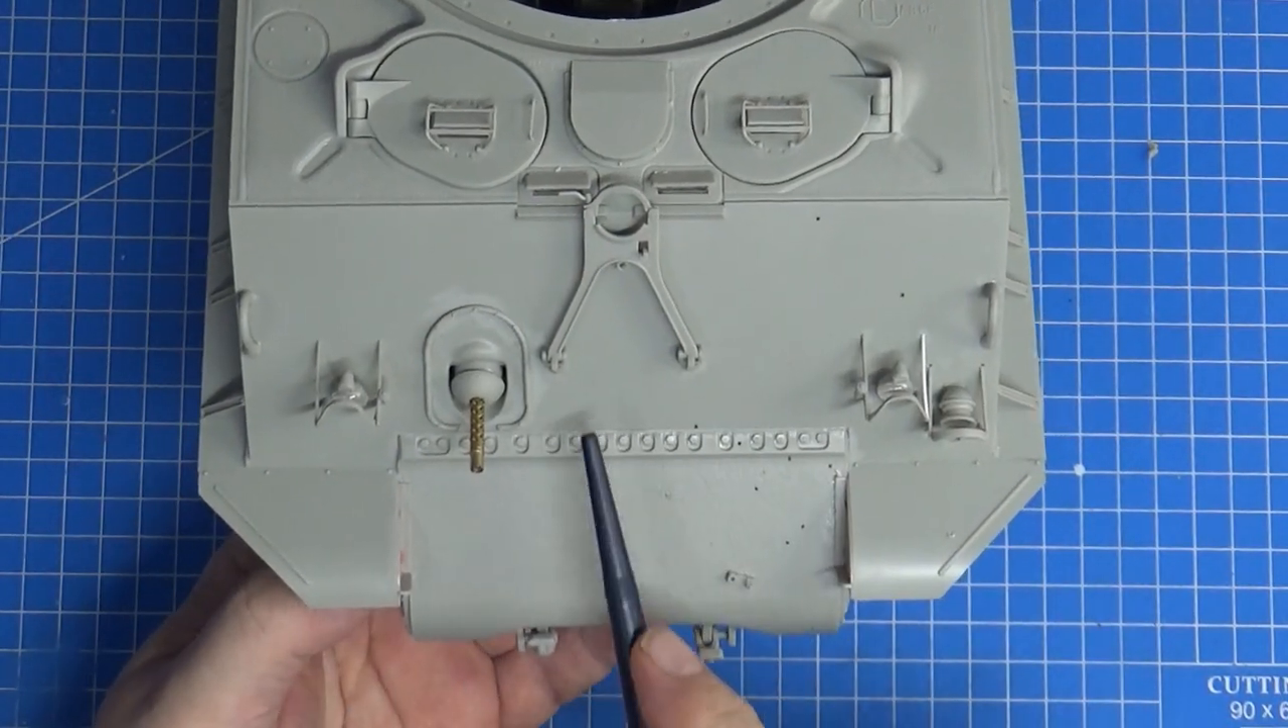And there's the gun travel lock all assembled and on there.